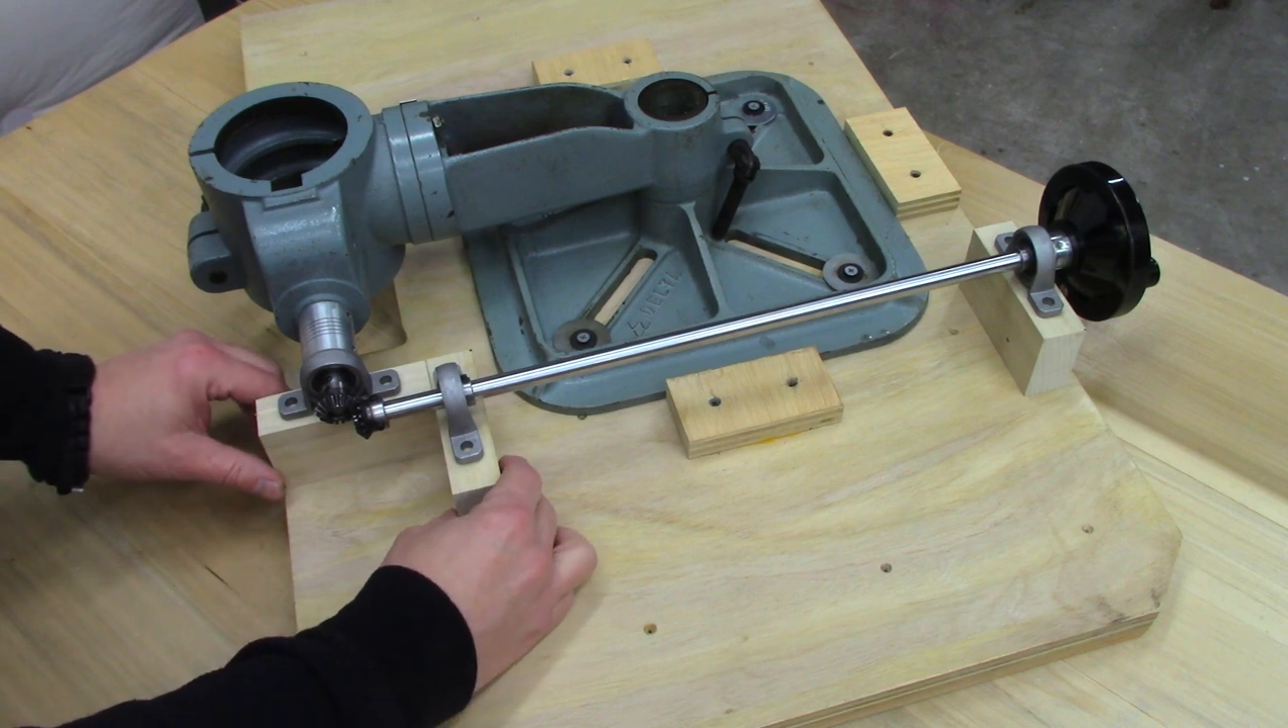I have it all mocked up here with my wheel in the front, the shaft coming out to my angle gears here, going into the mechanism that raises and lowers it.